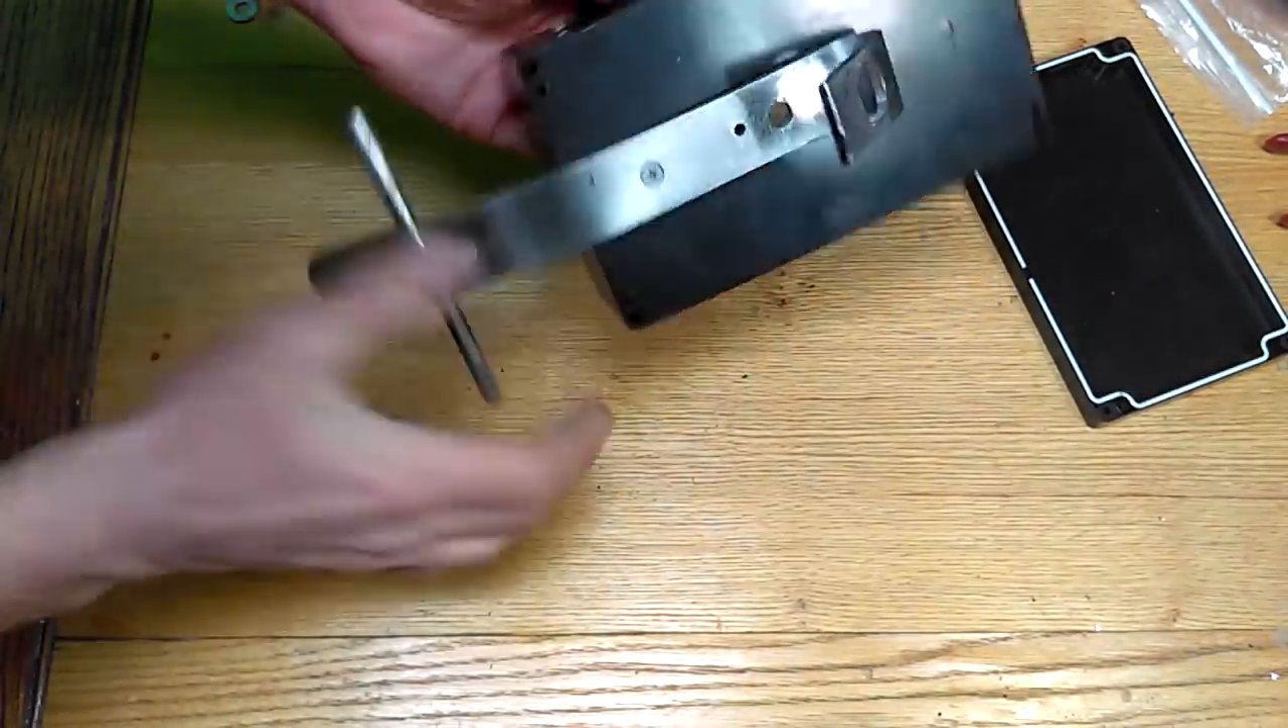We've got our box mounted to our support bracket, just like so.